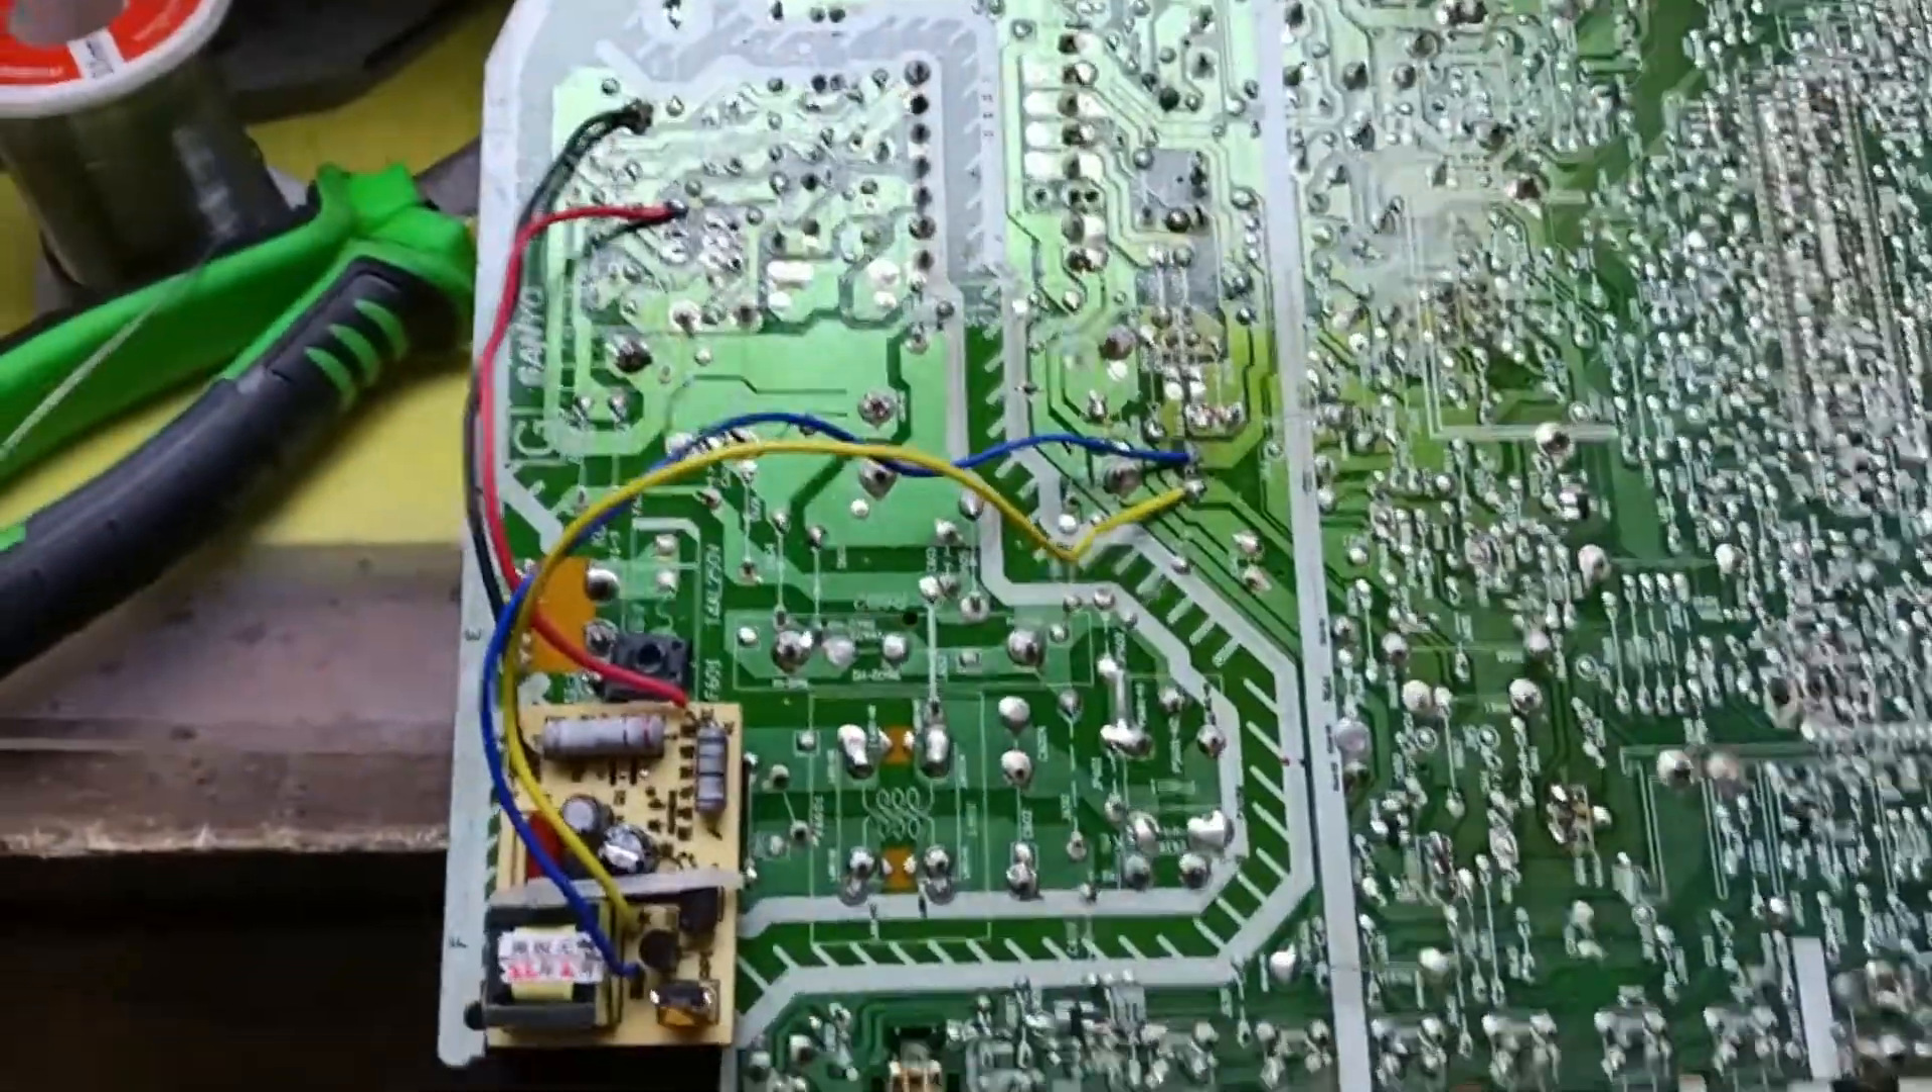Ayan guys, naikabit ko na yung four wires.